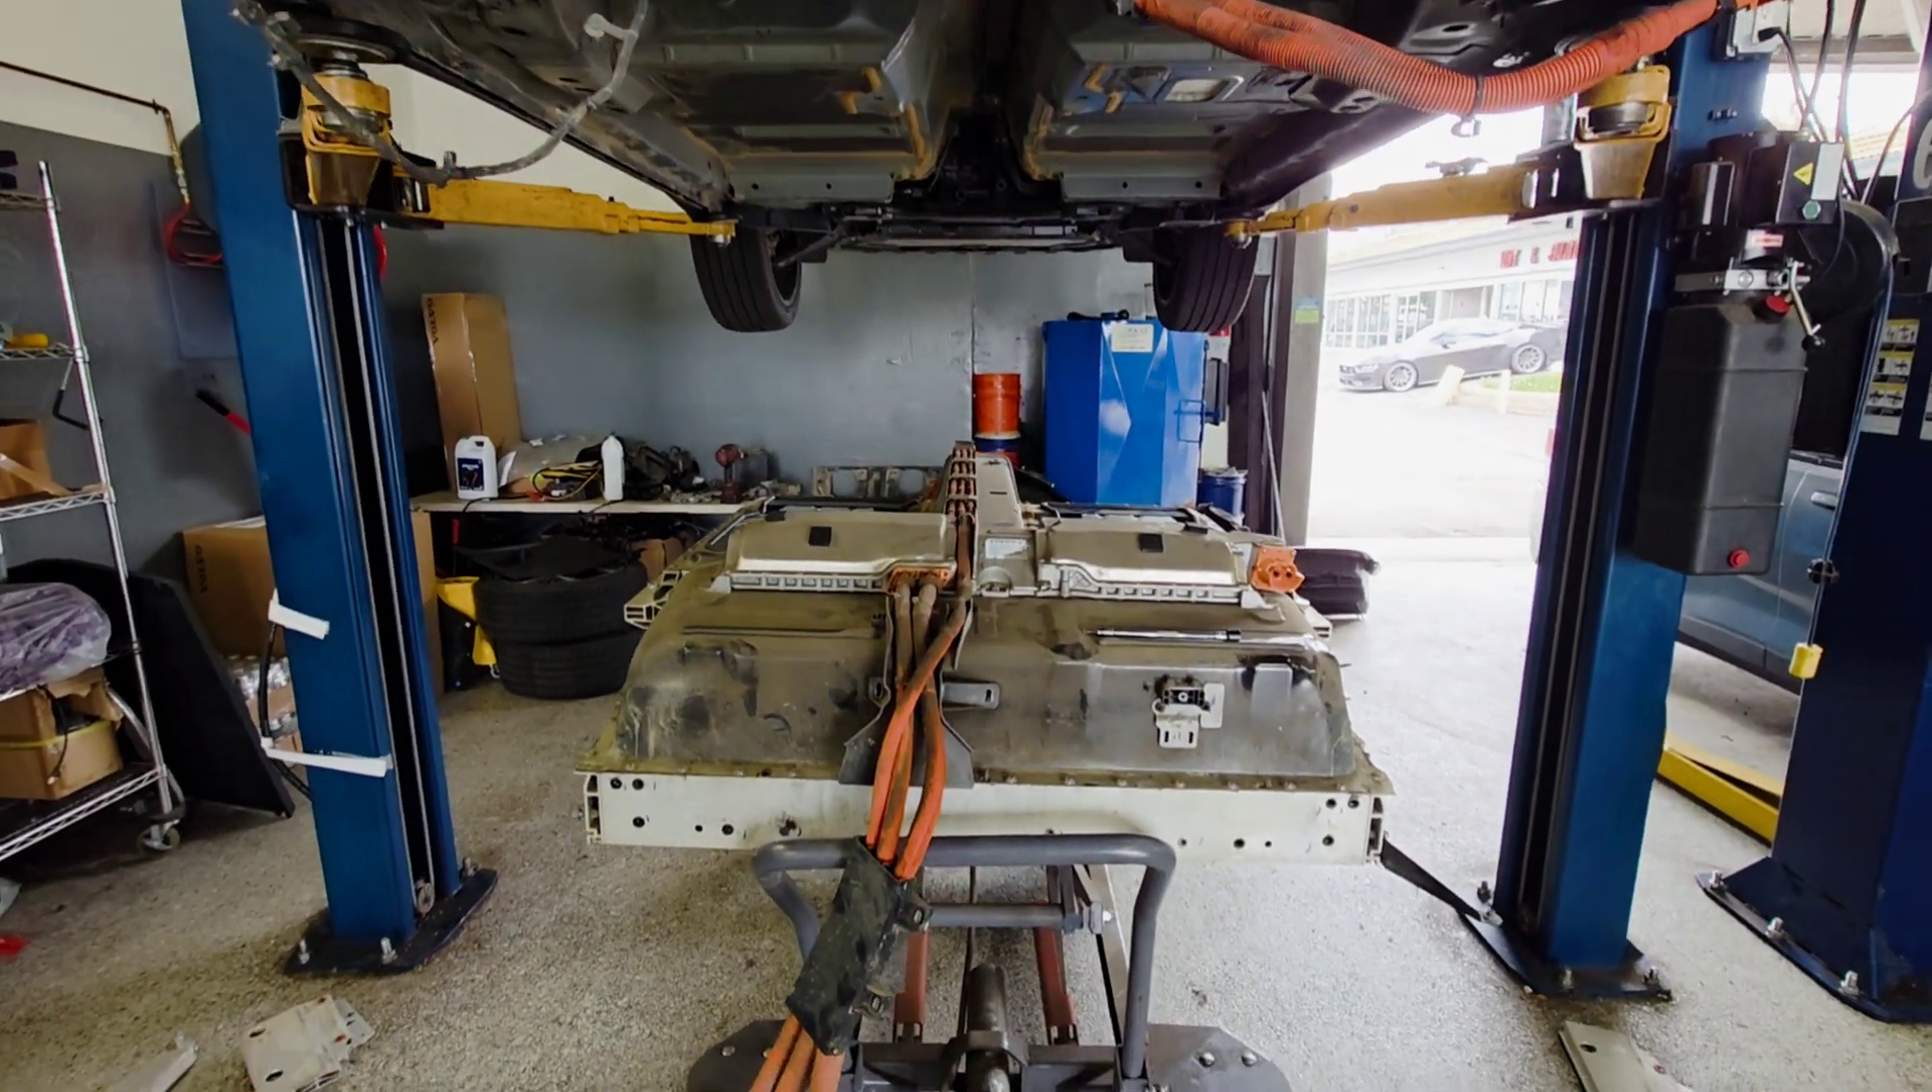After removing the high voltage cables and the battery bolts, the battery was pretty easy to remove.